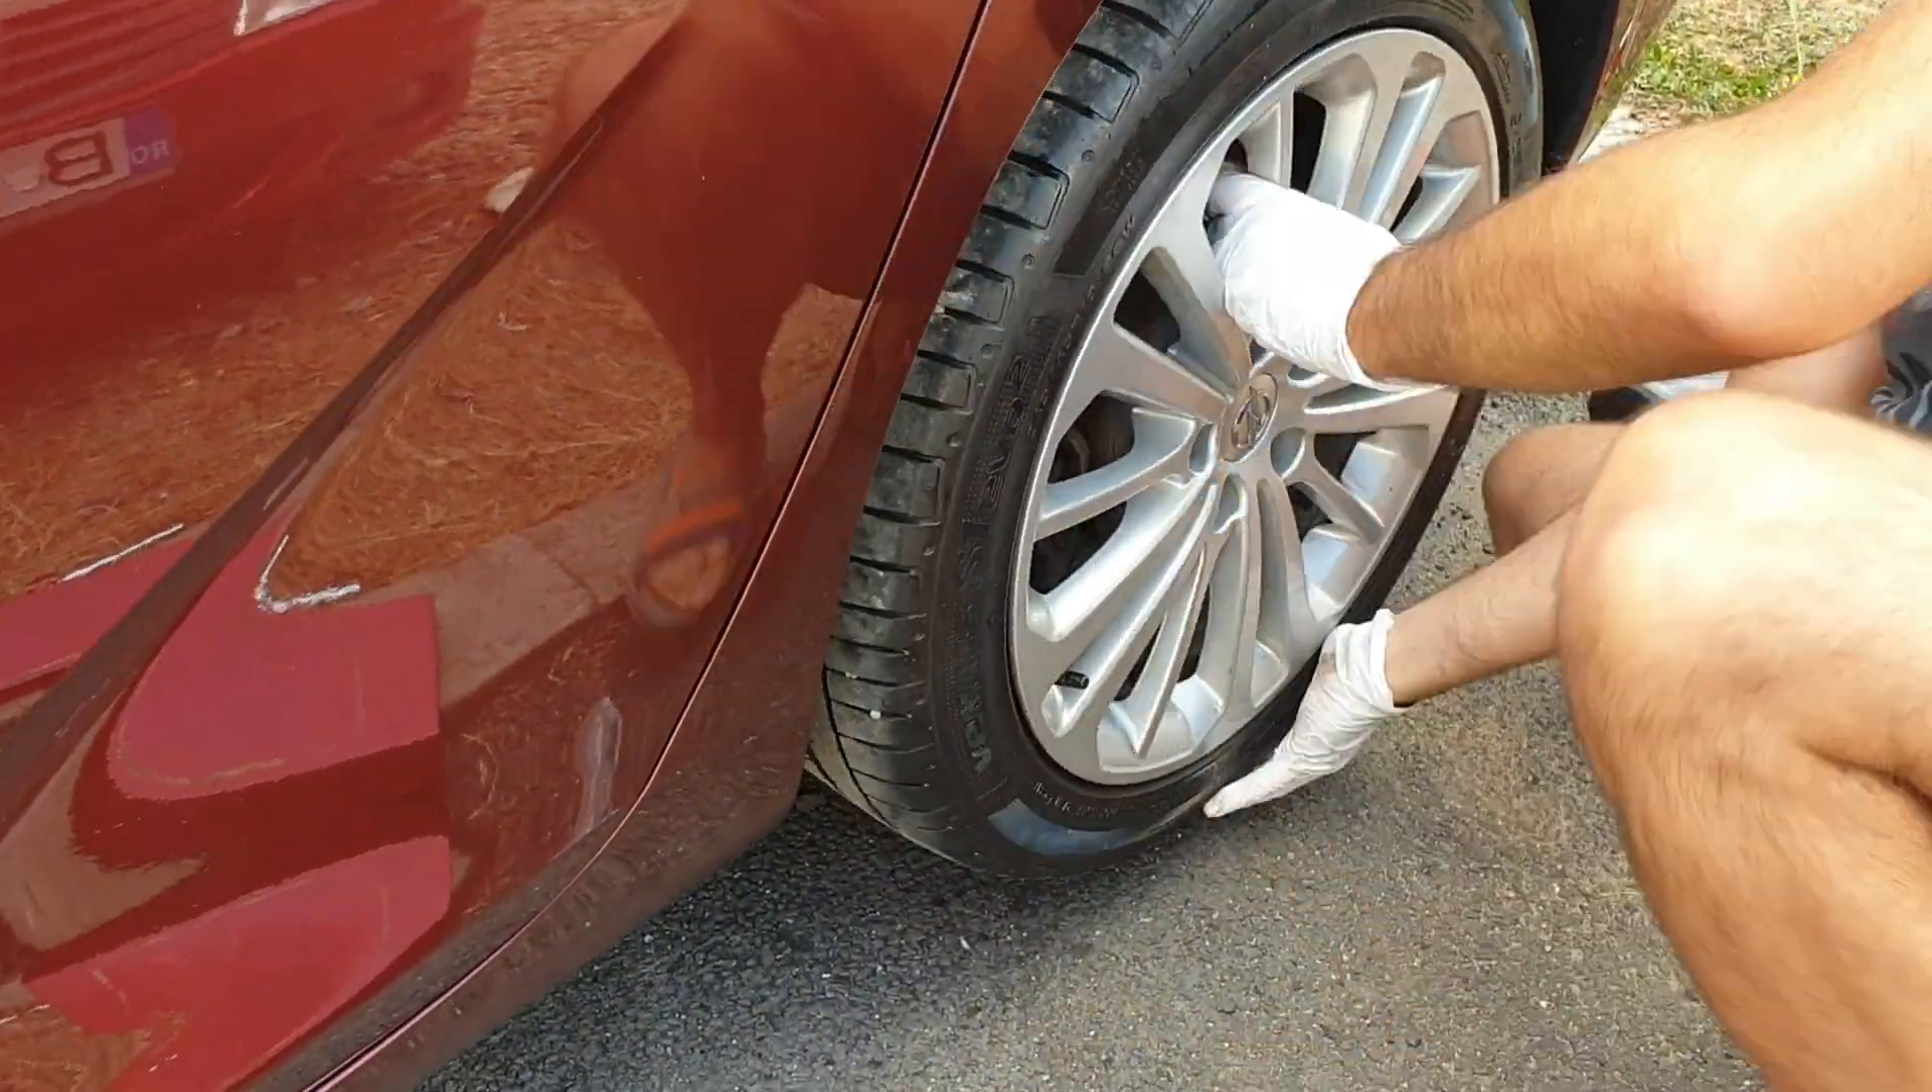Put the wheel back on and we're done on the left side.